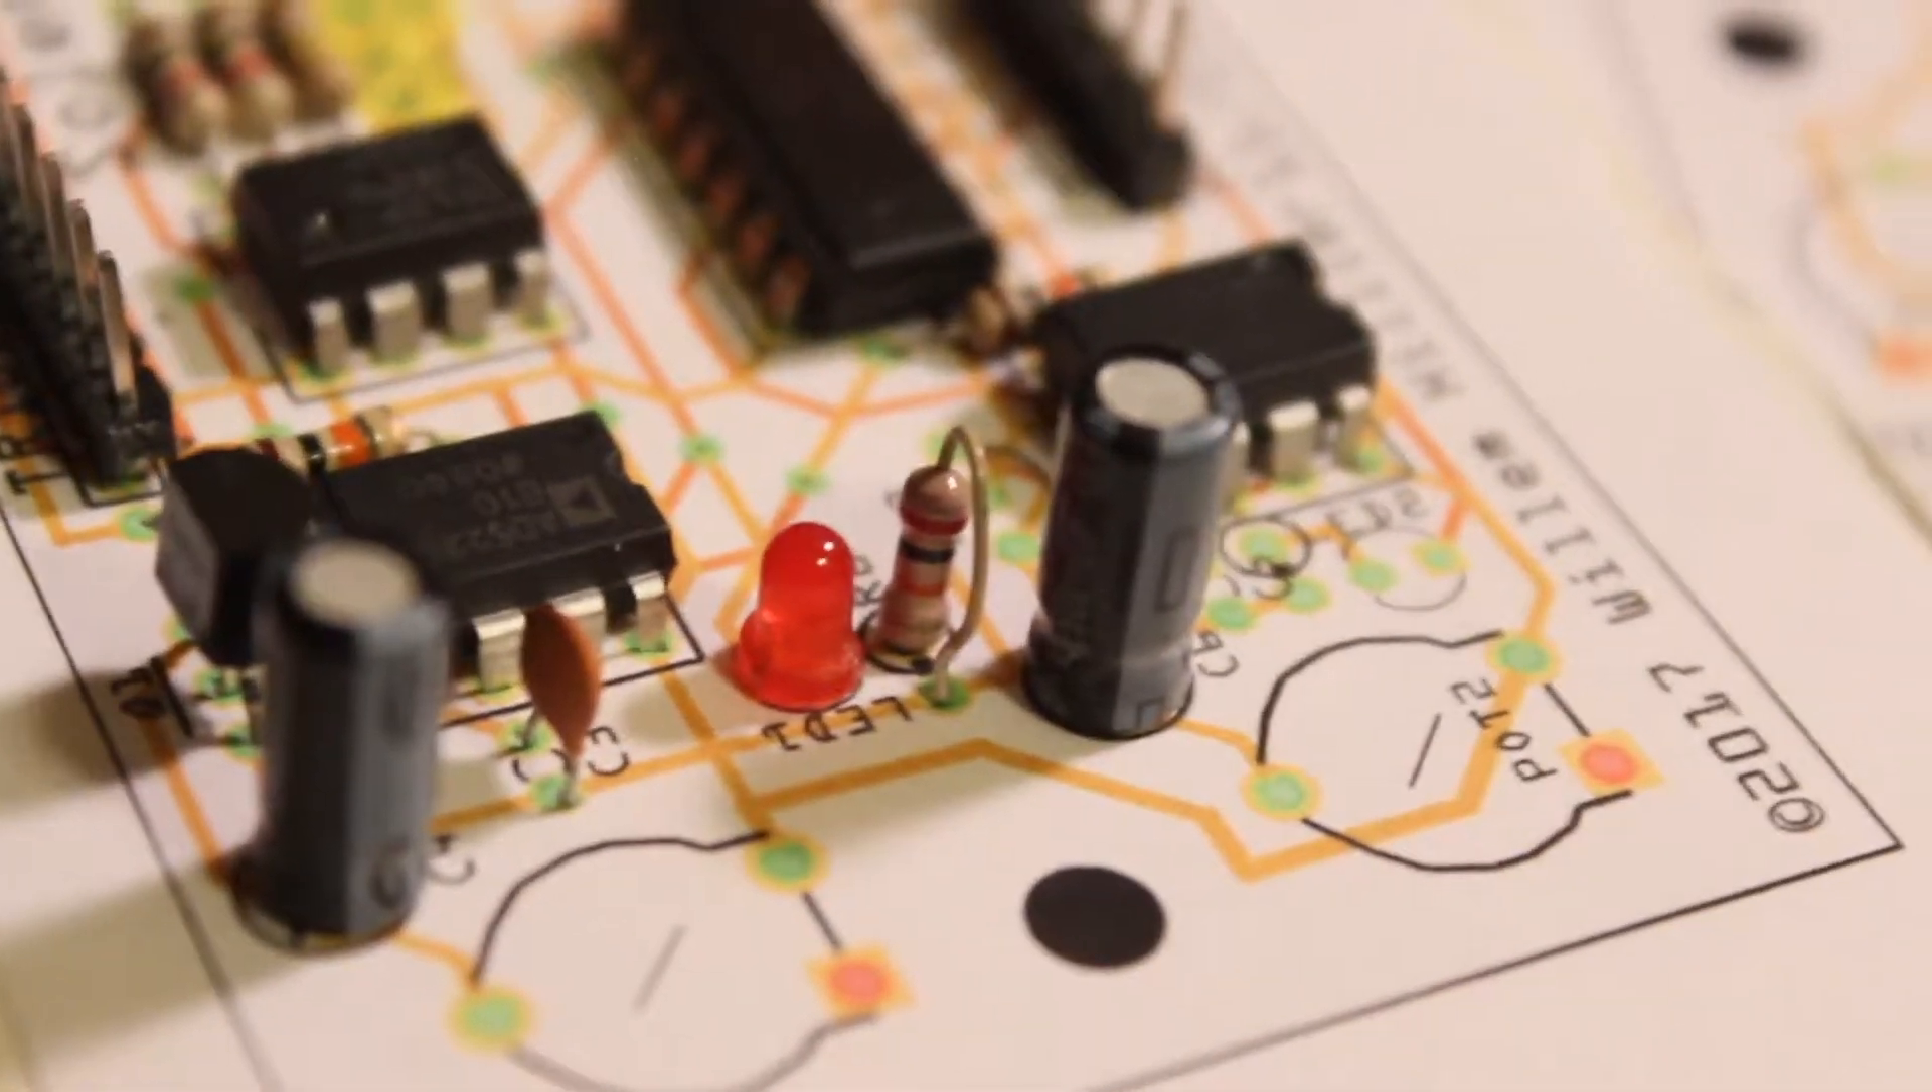Check out that resistor, I ran out of space so I put it vertically.